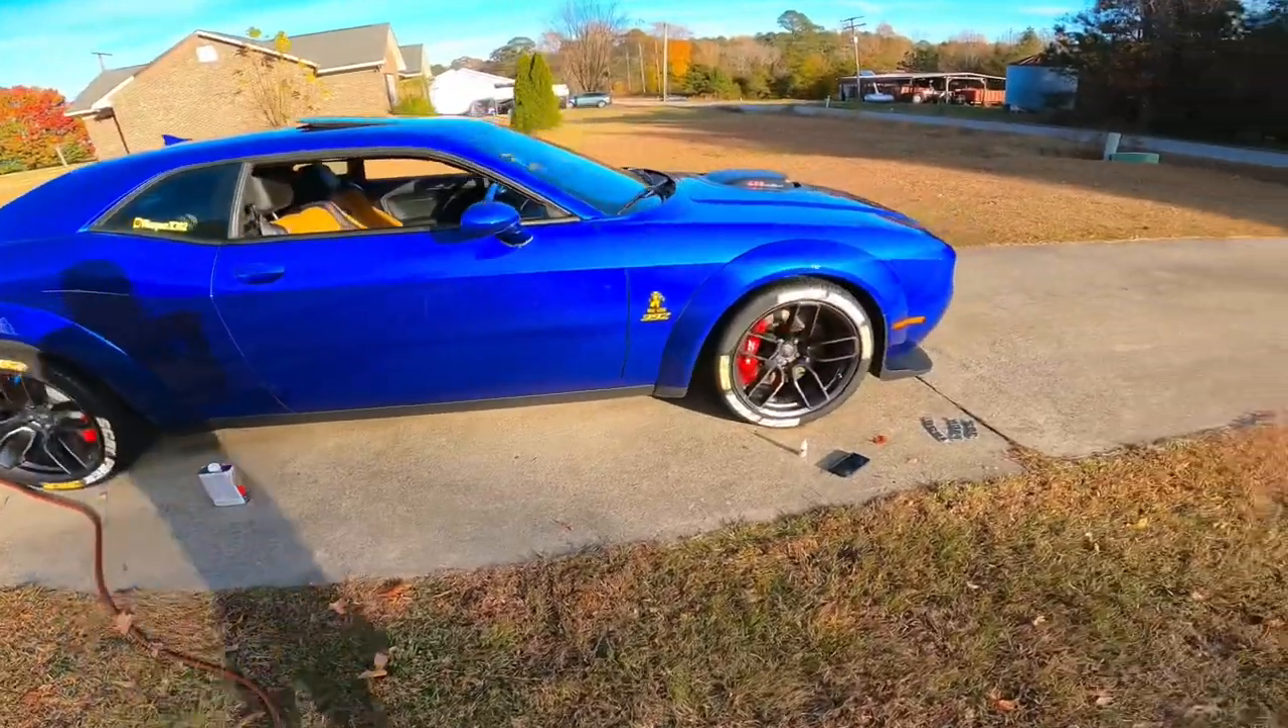Got all my tire stickers put on that looks crazy good.